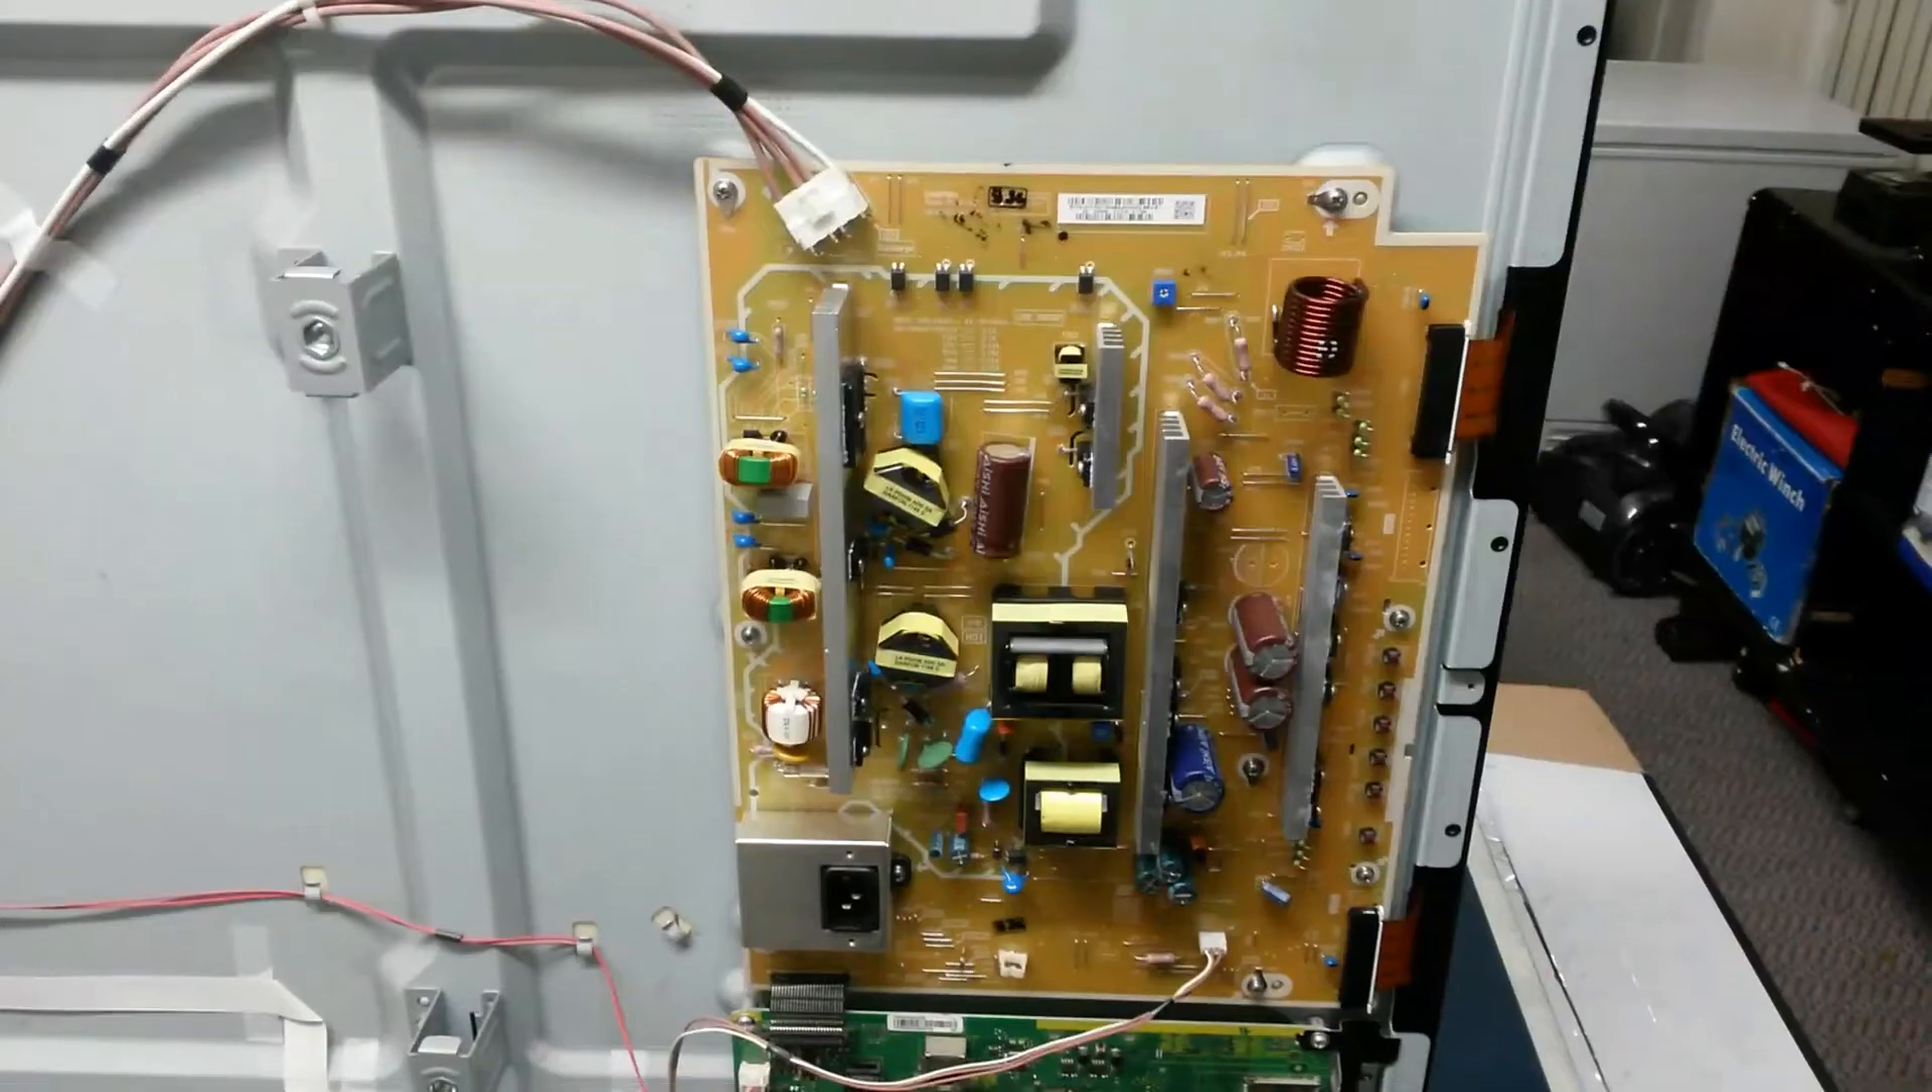Alright, so I've gone ahead and put the board back into the TV.